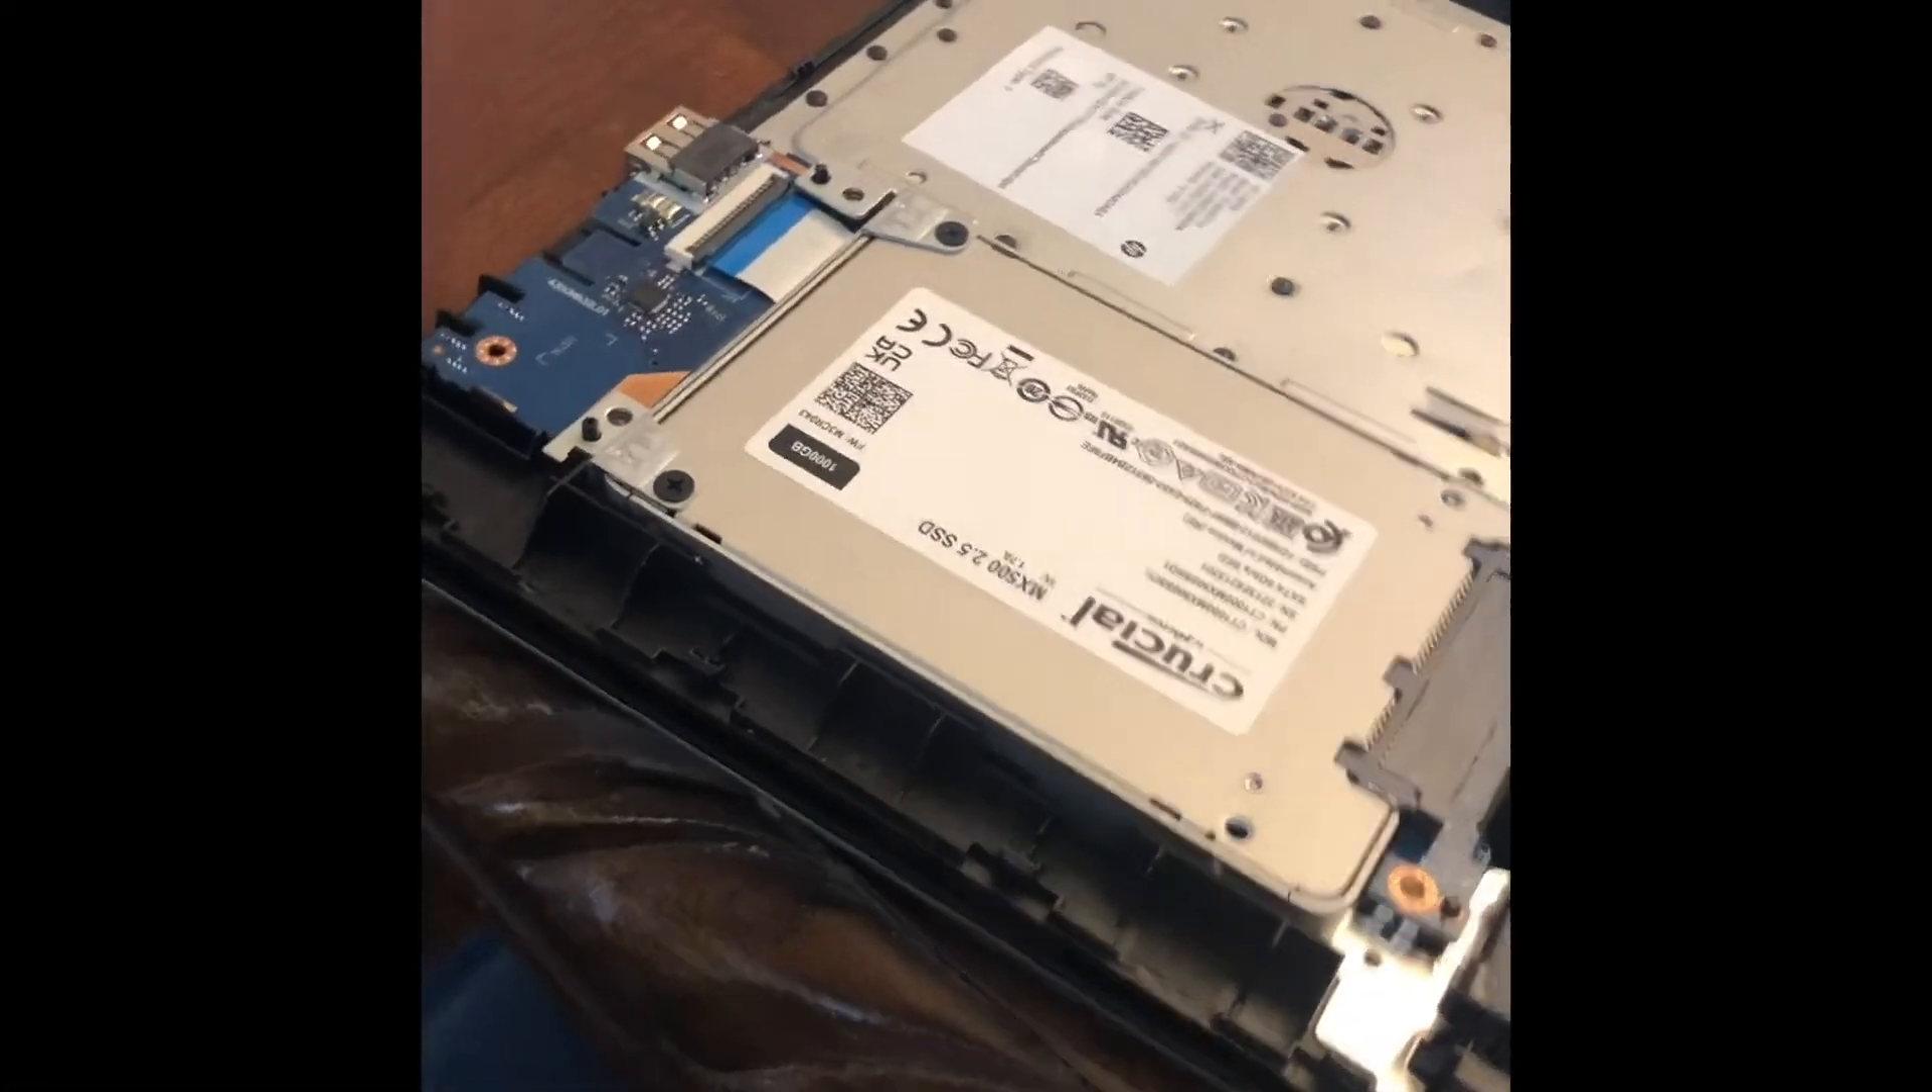I've got the new hard drive installed here I went with a crucial one terabyte.